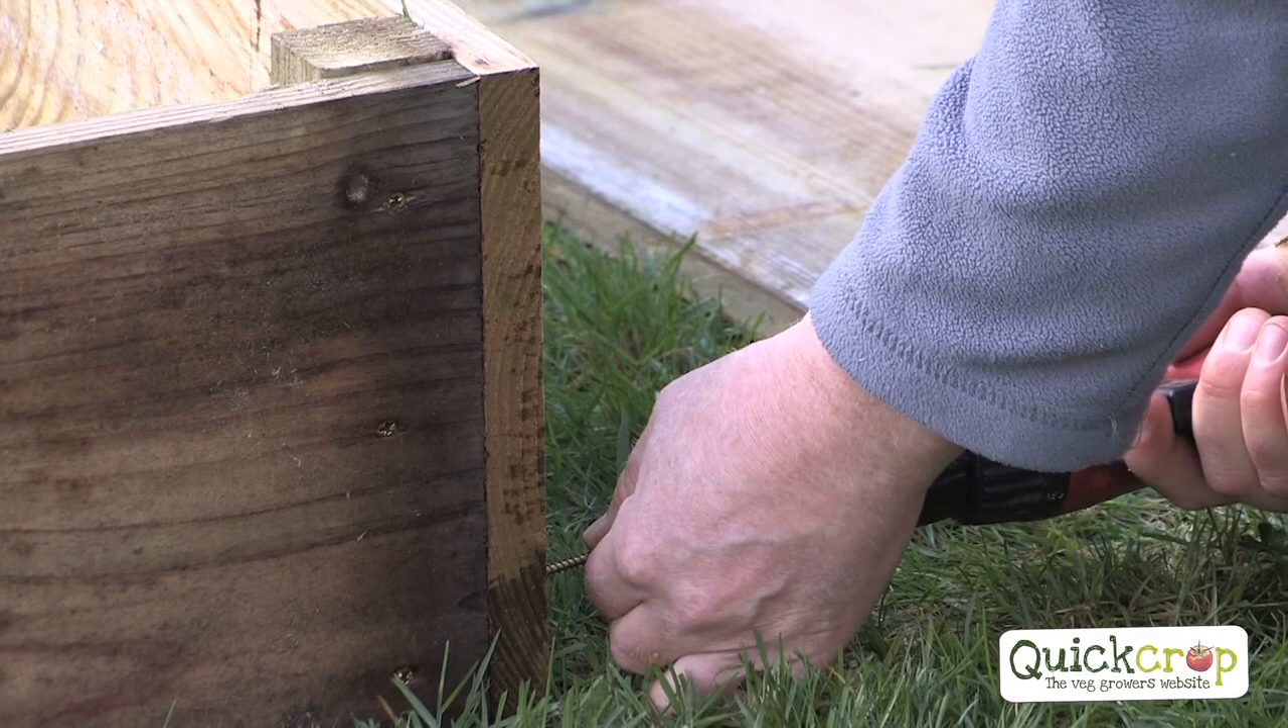You can see at the corner here again we've made sure that the timber is flush flush with the edge and we've got a nice tidy corner again same as the other side.